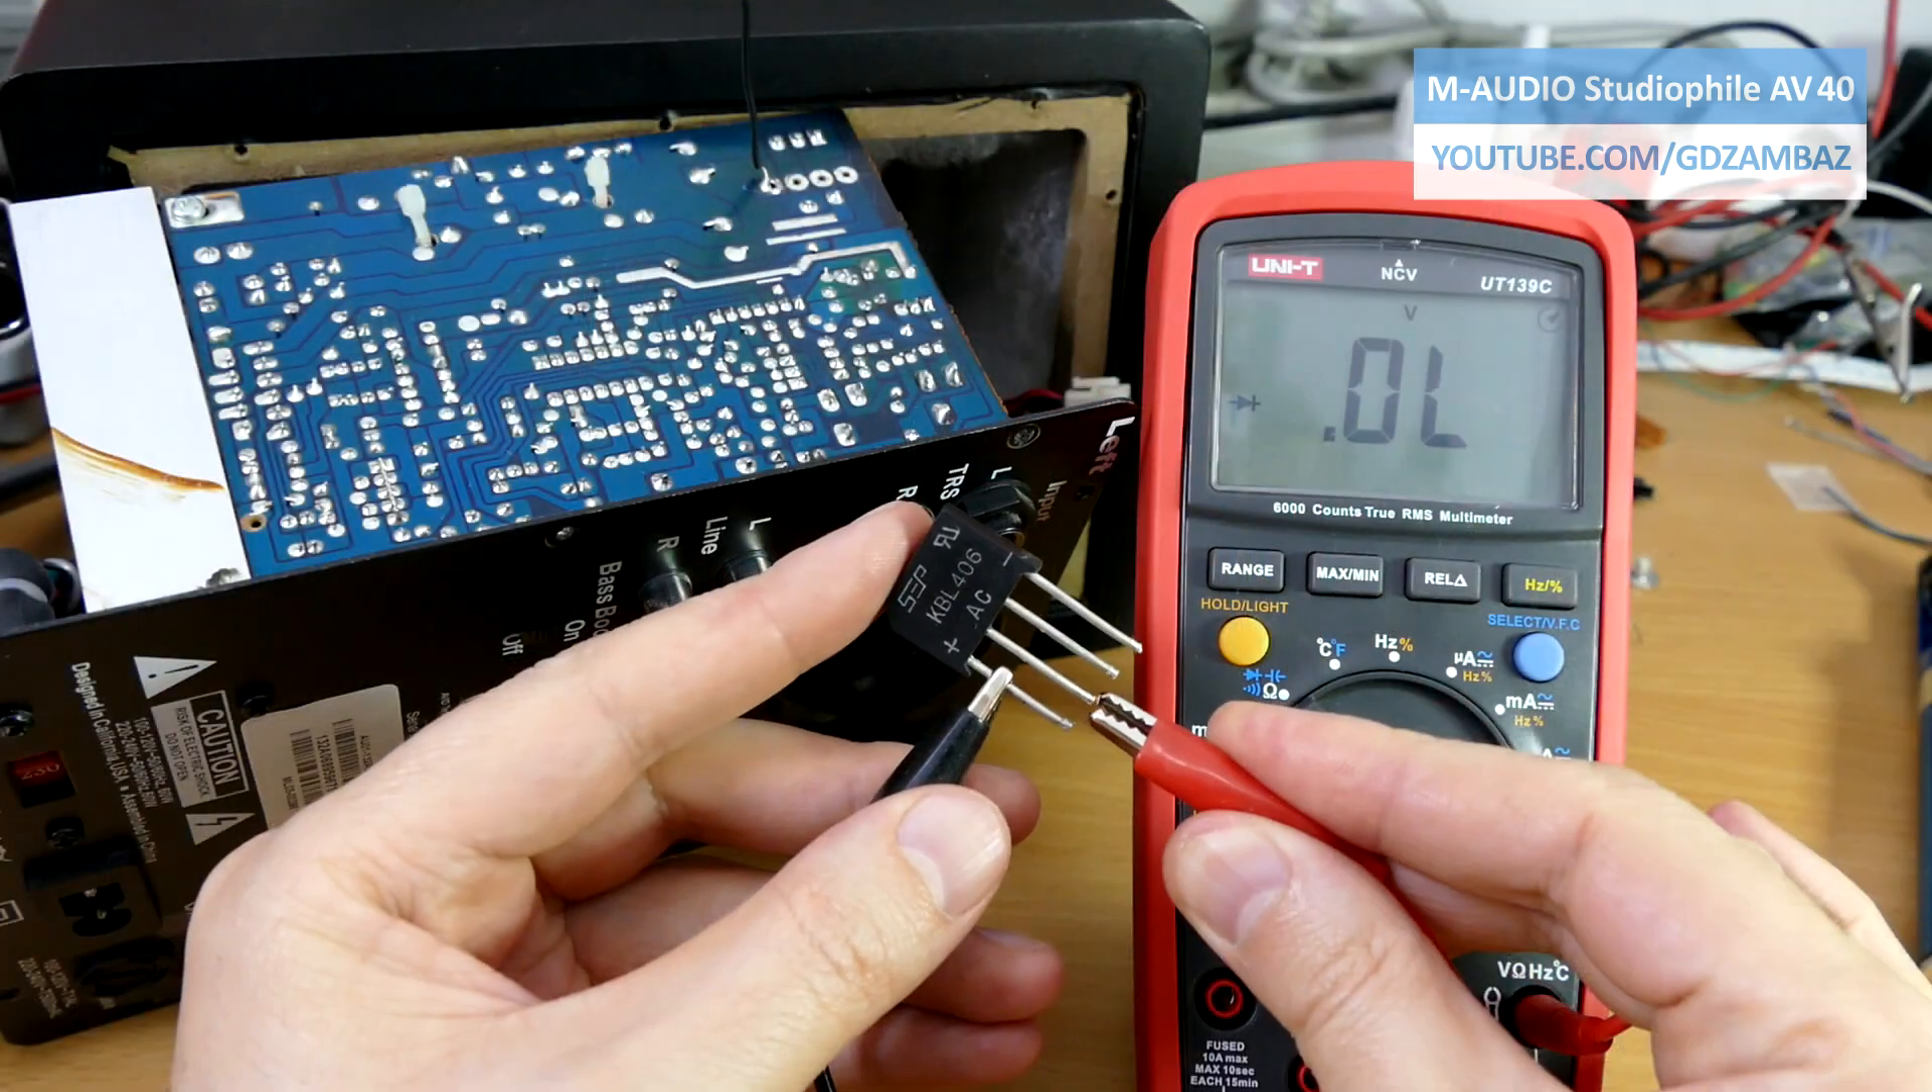The diode bridge is removed and now we can properly test it.